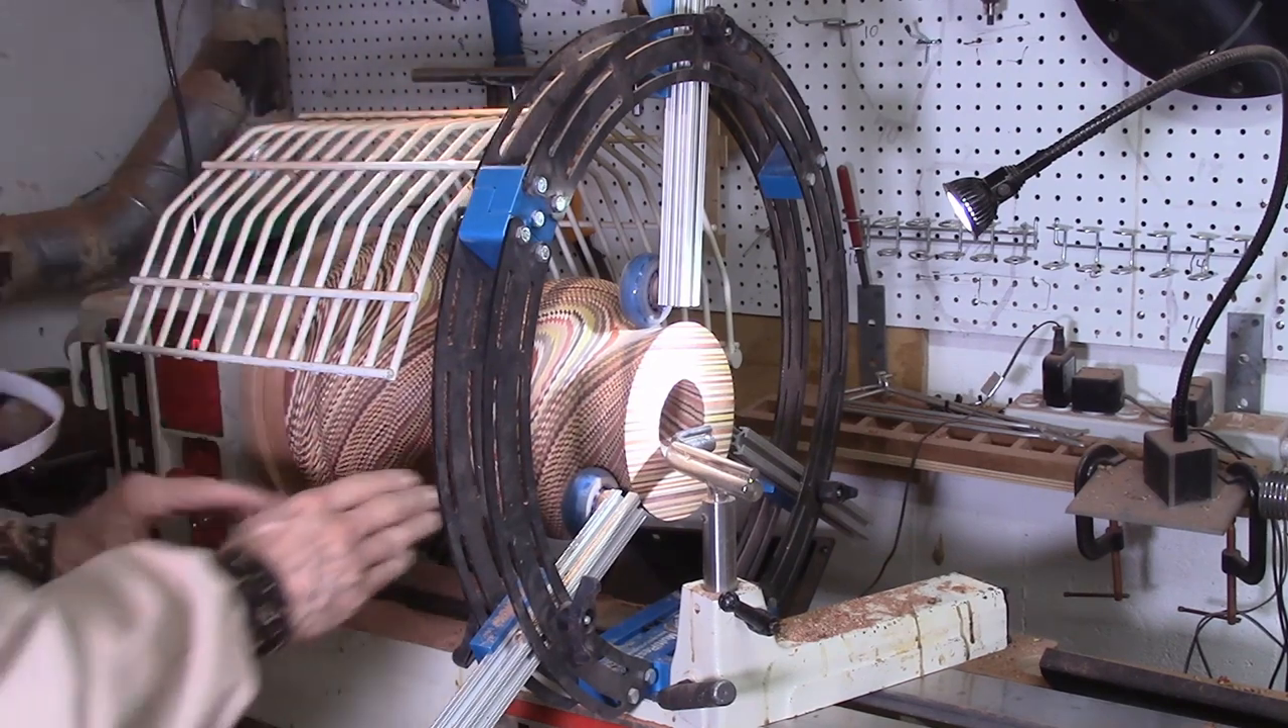After about 120 layers had been added, I installed a Carter SteadyRest to give the vase some additional support as it was being turned.